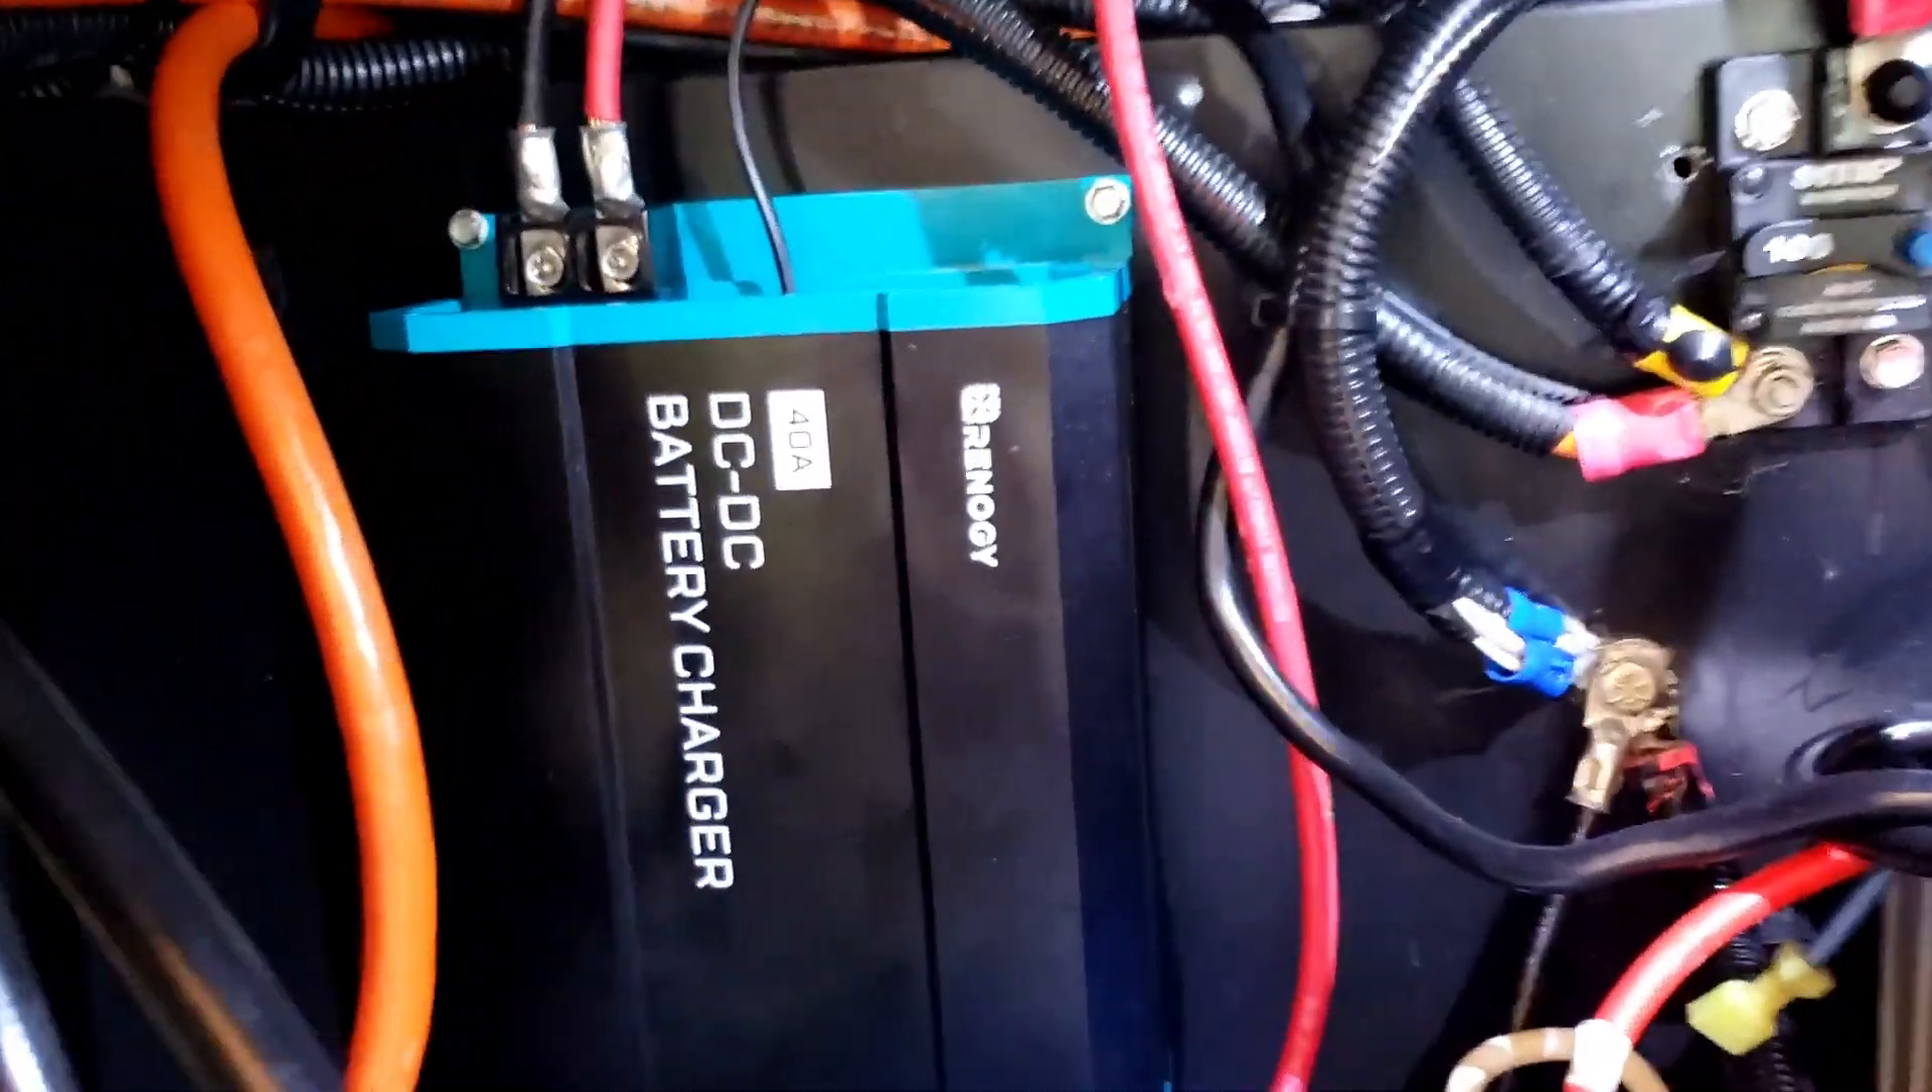Okay so I got everything installed the charger is back here.